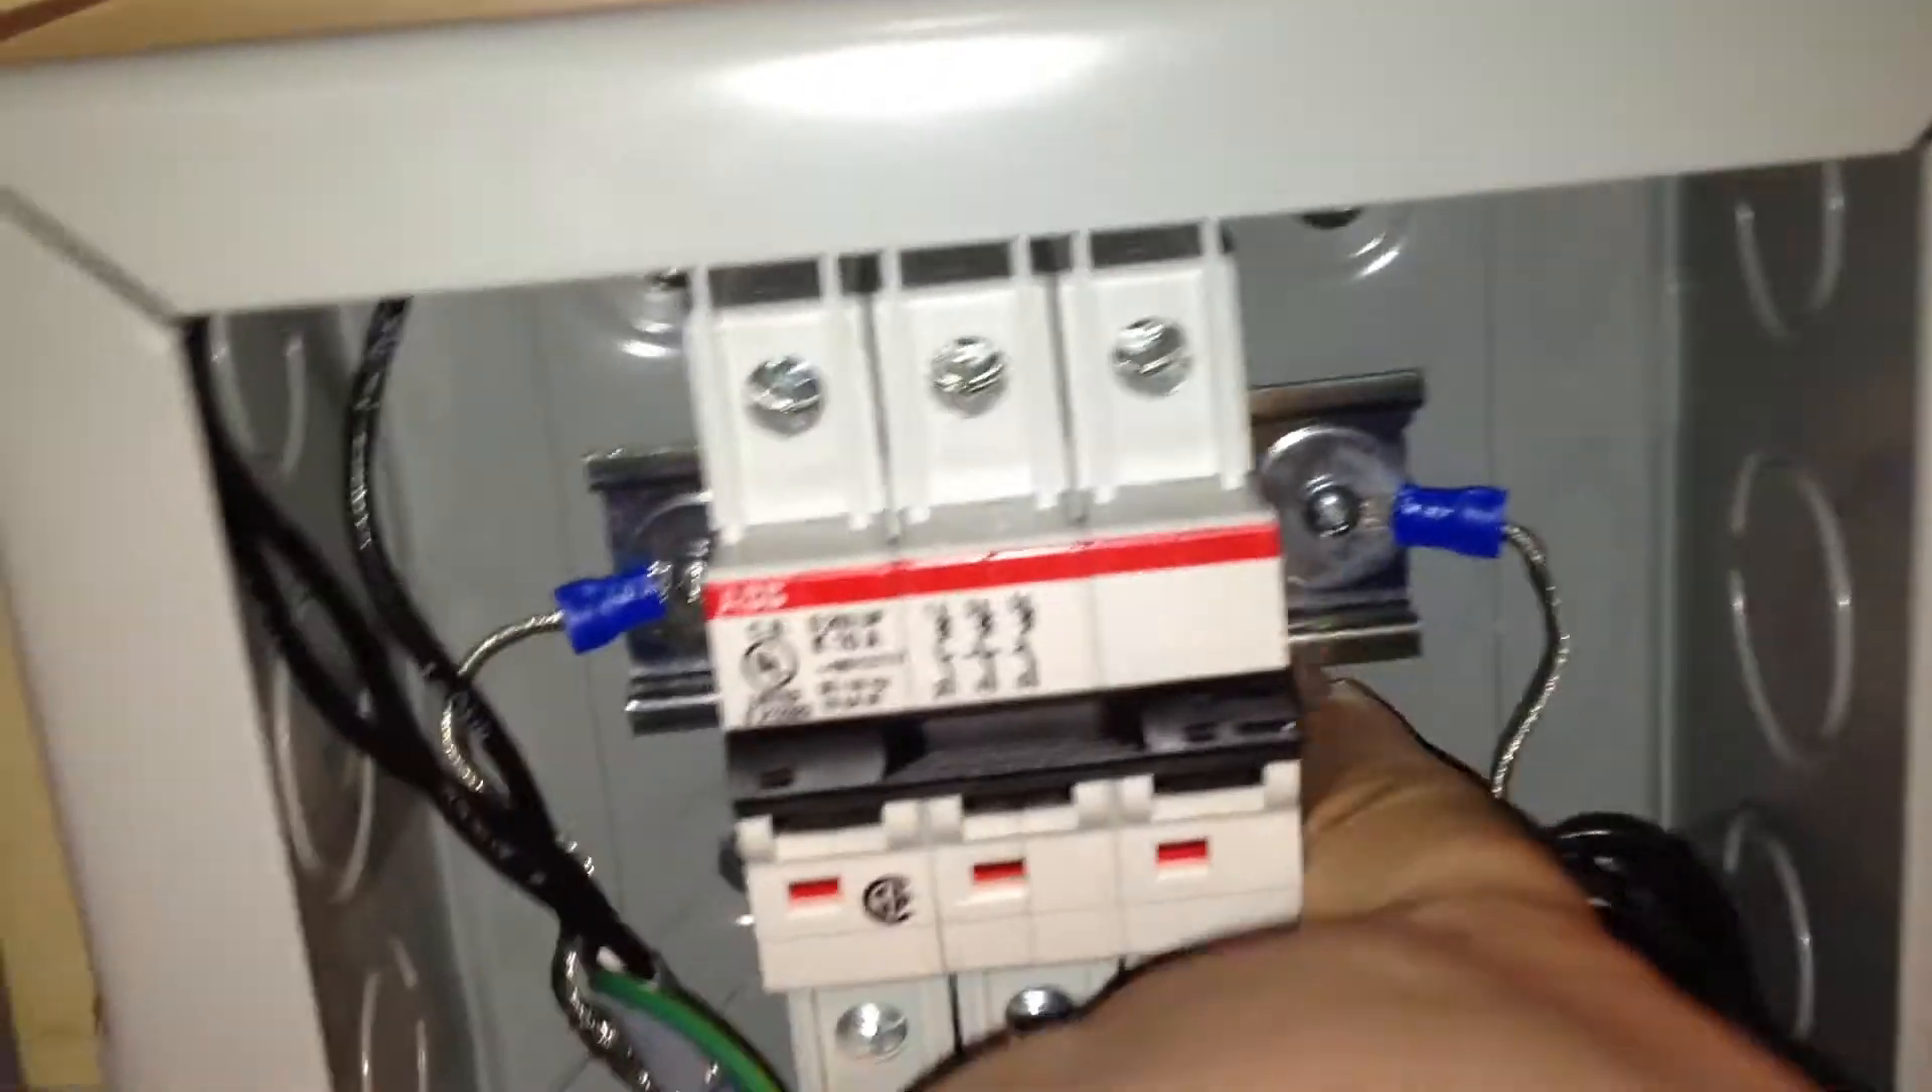It is shielded, and I've taken the shielding wires off of here and connected them to the DIN rail on either side so that the box is shielded along with everything else.